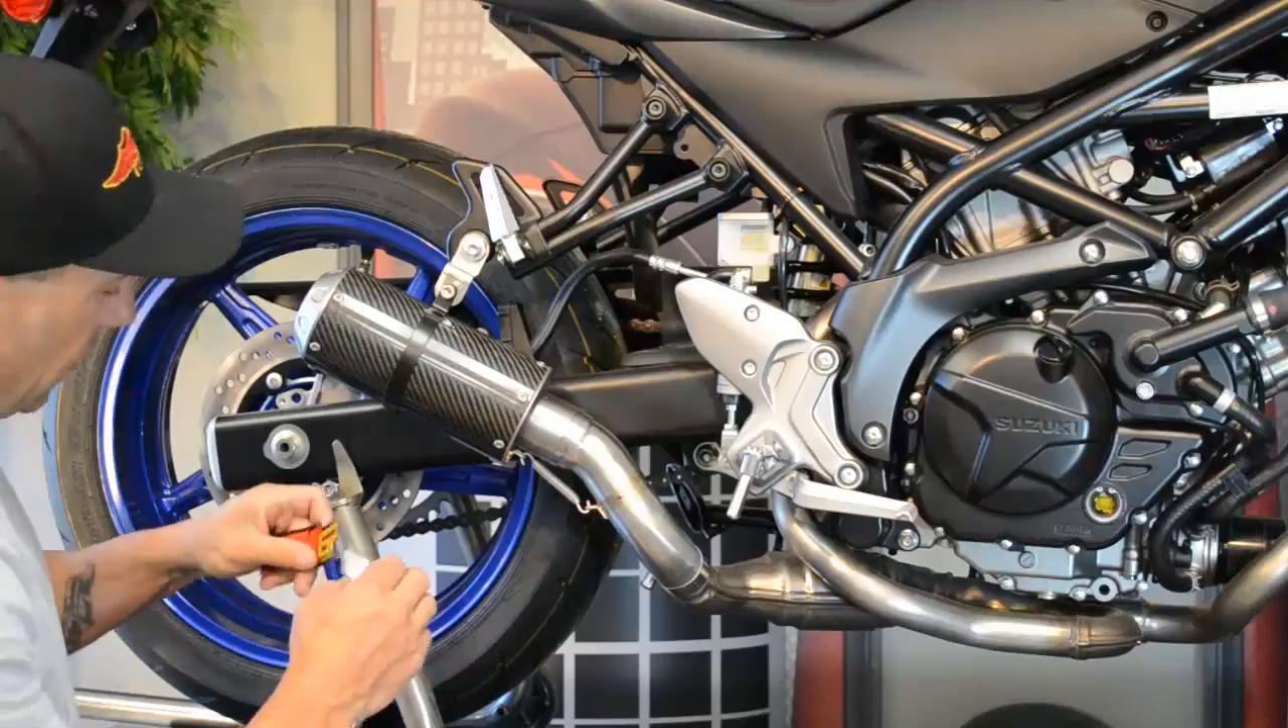Alright, the pipe is installed.